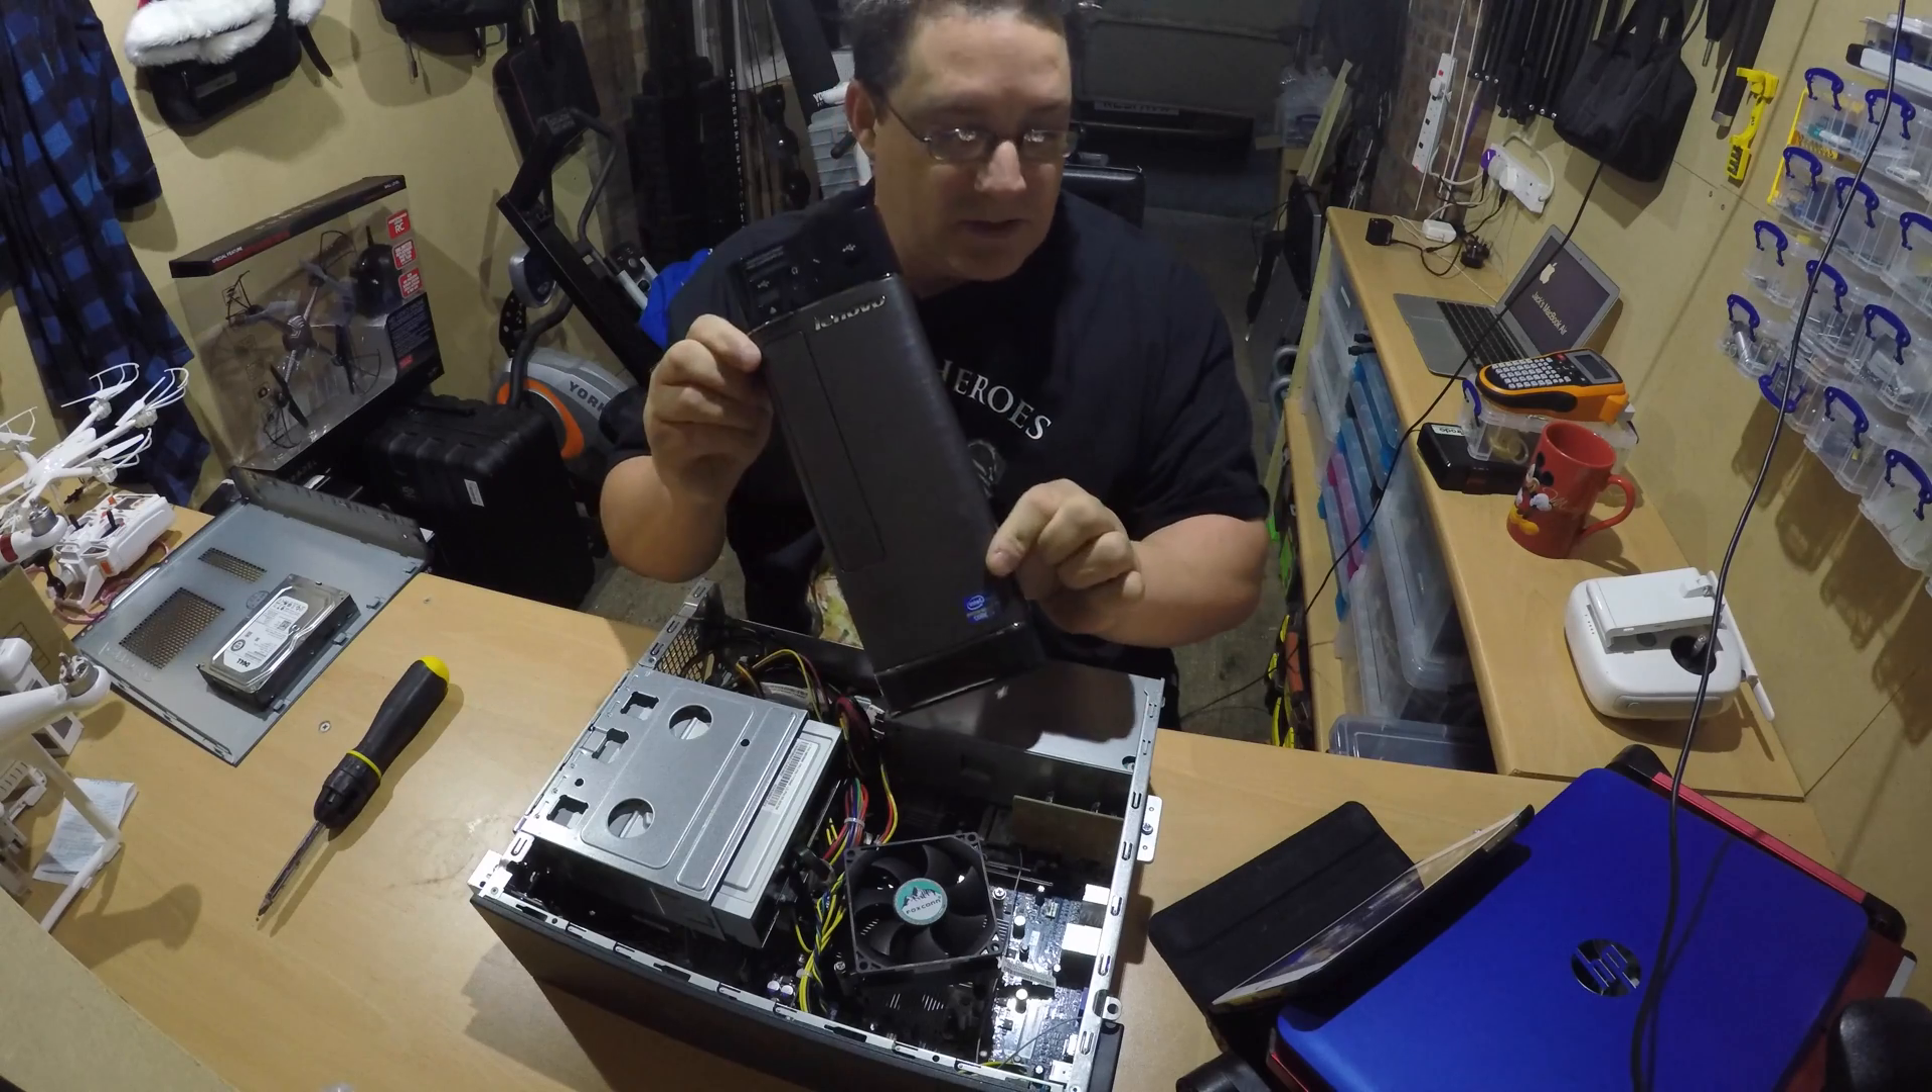So that's the front case off, nice and easy.